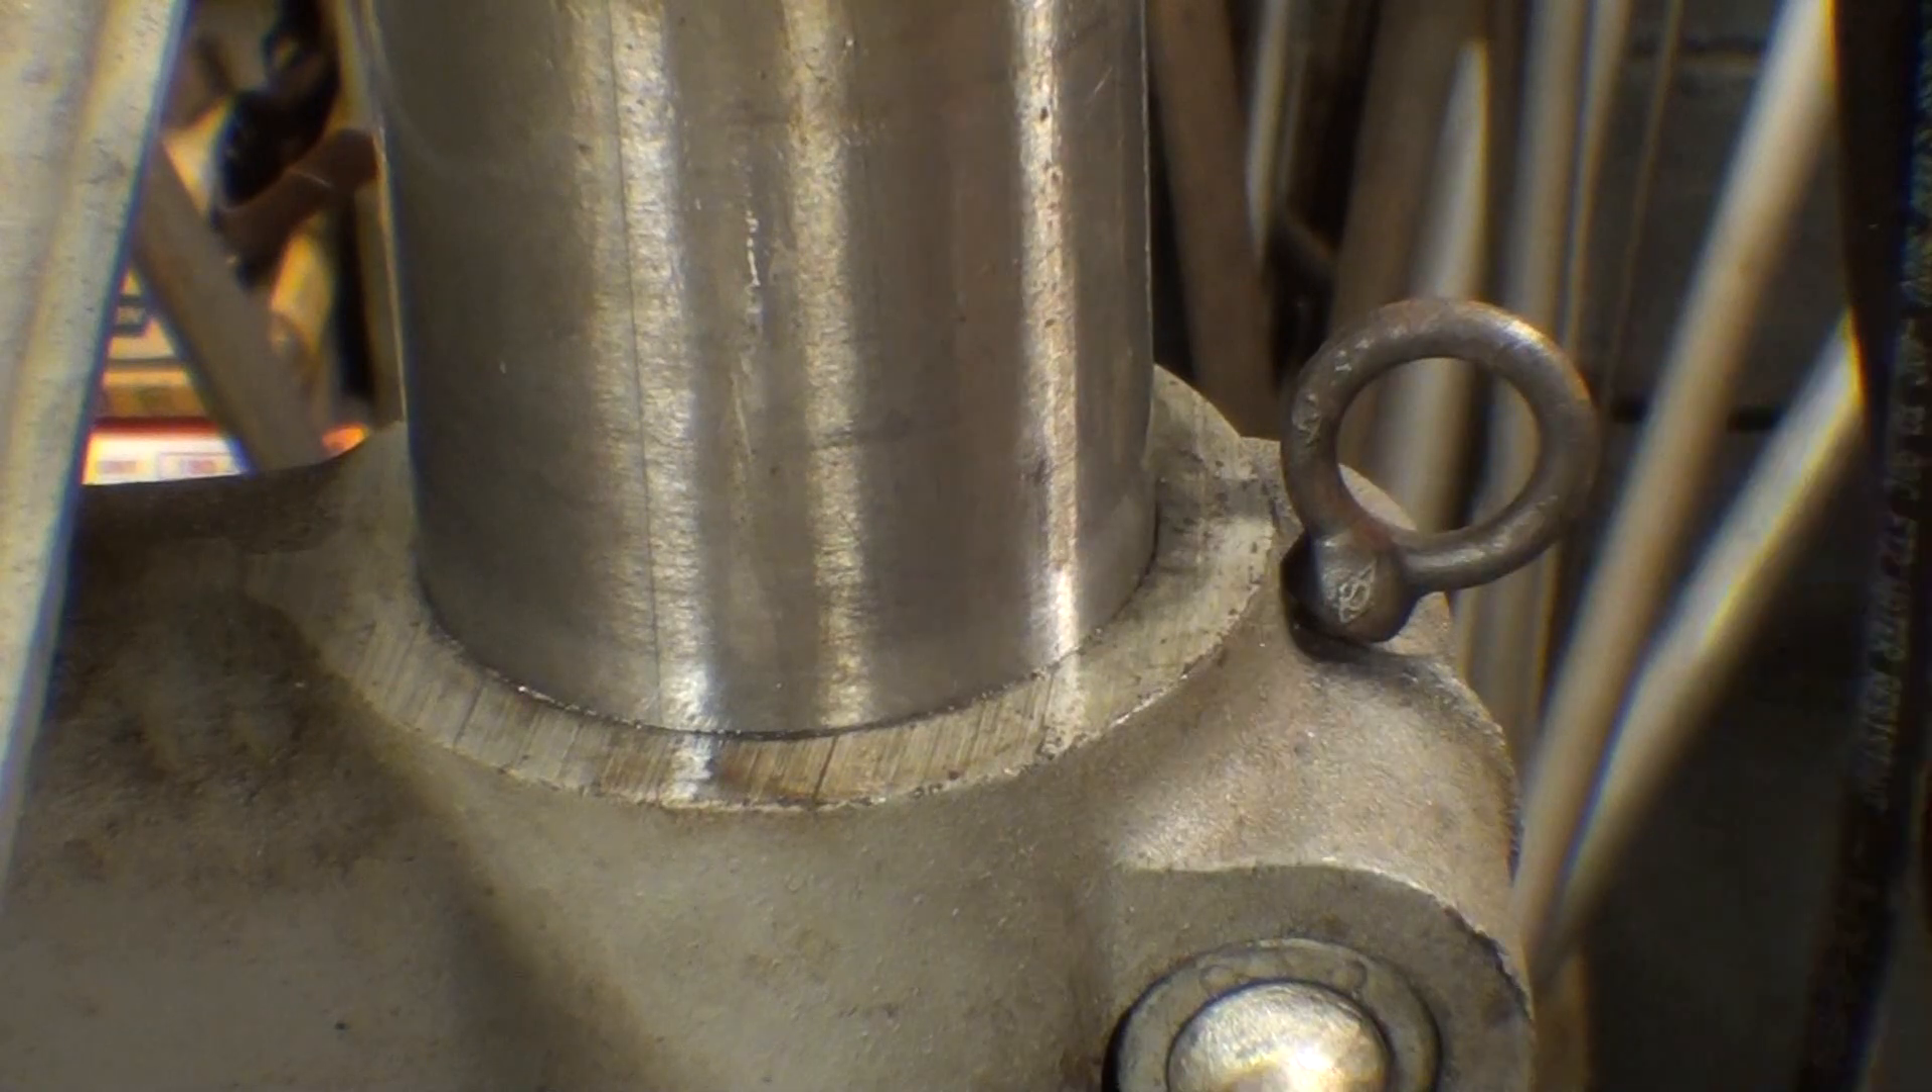Now, if you look on the back of the table here, where it clamps to the column, you can see that I have screwed an eye hook in there.